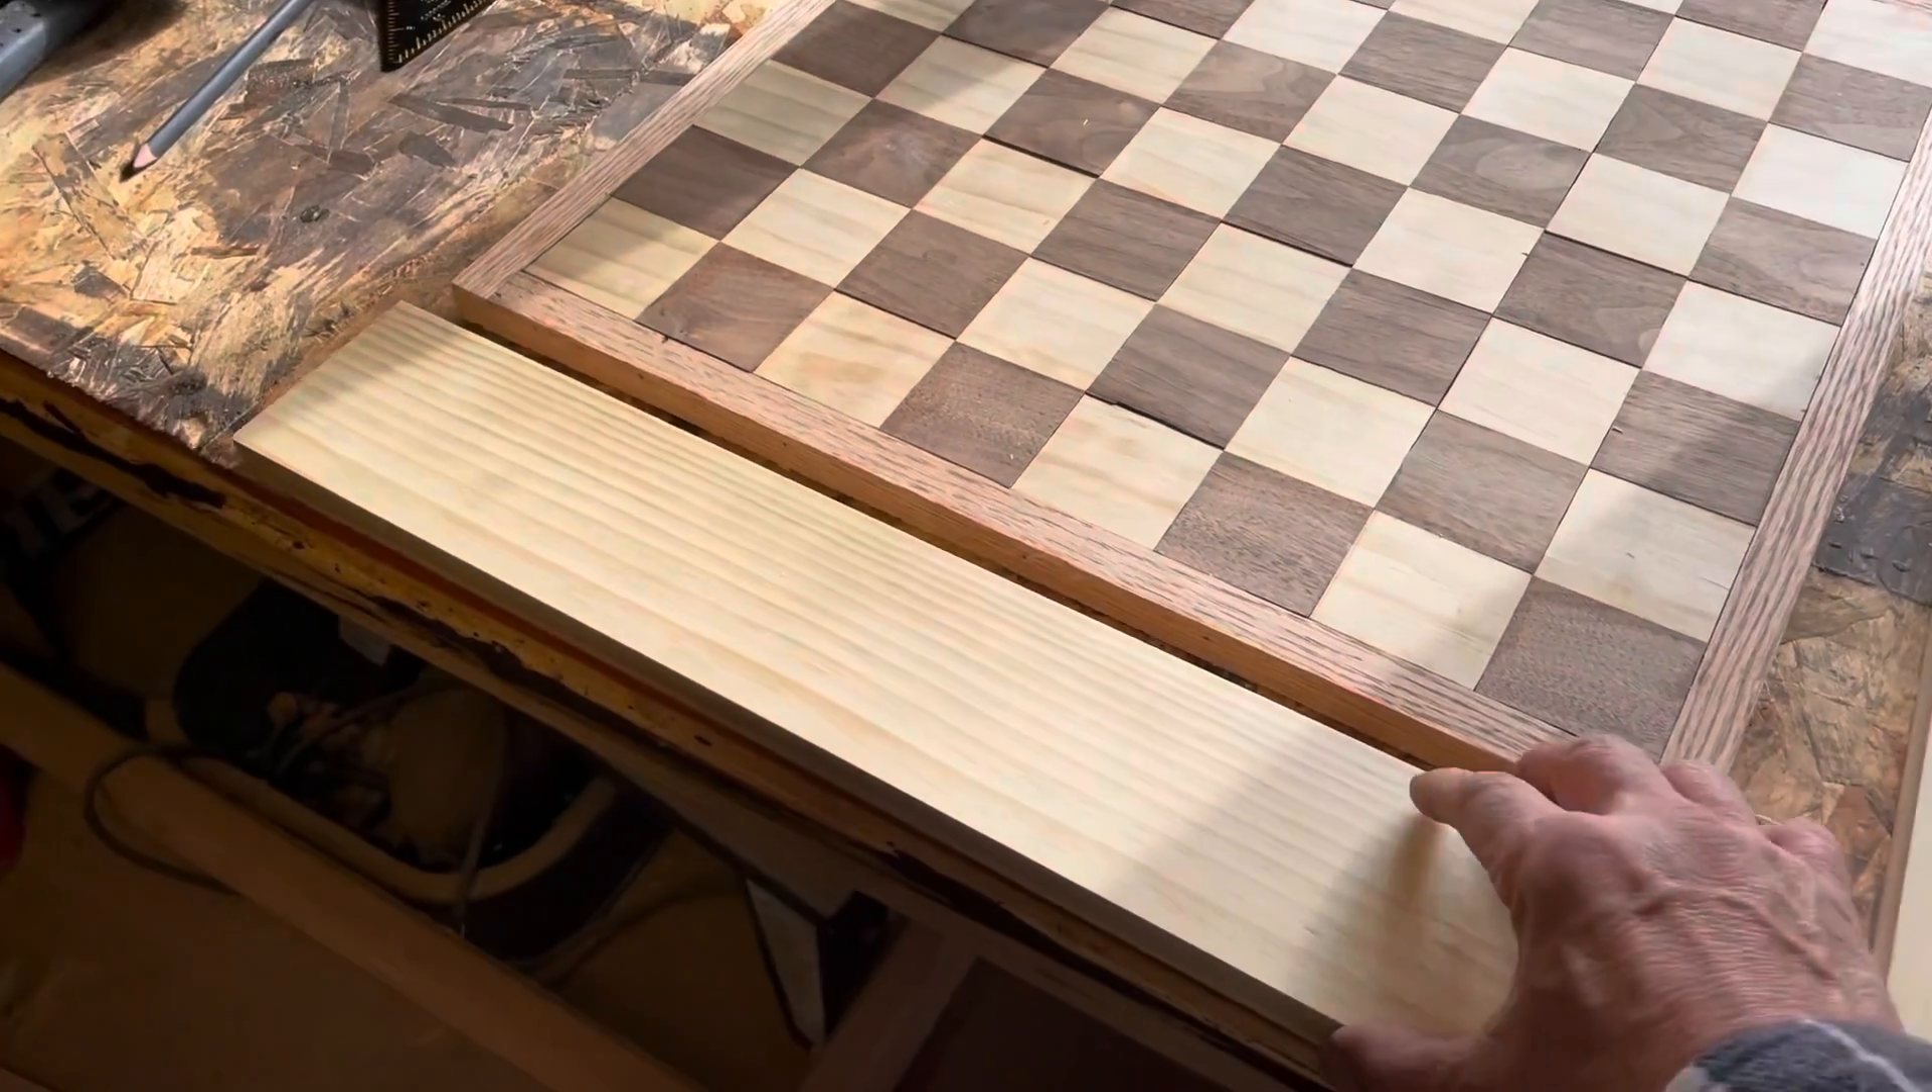This is what we put on last. This little border made out of oak.